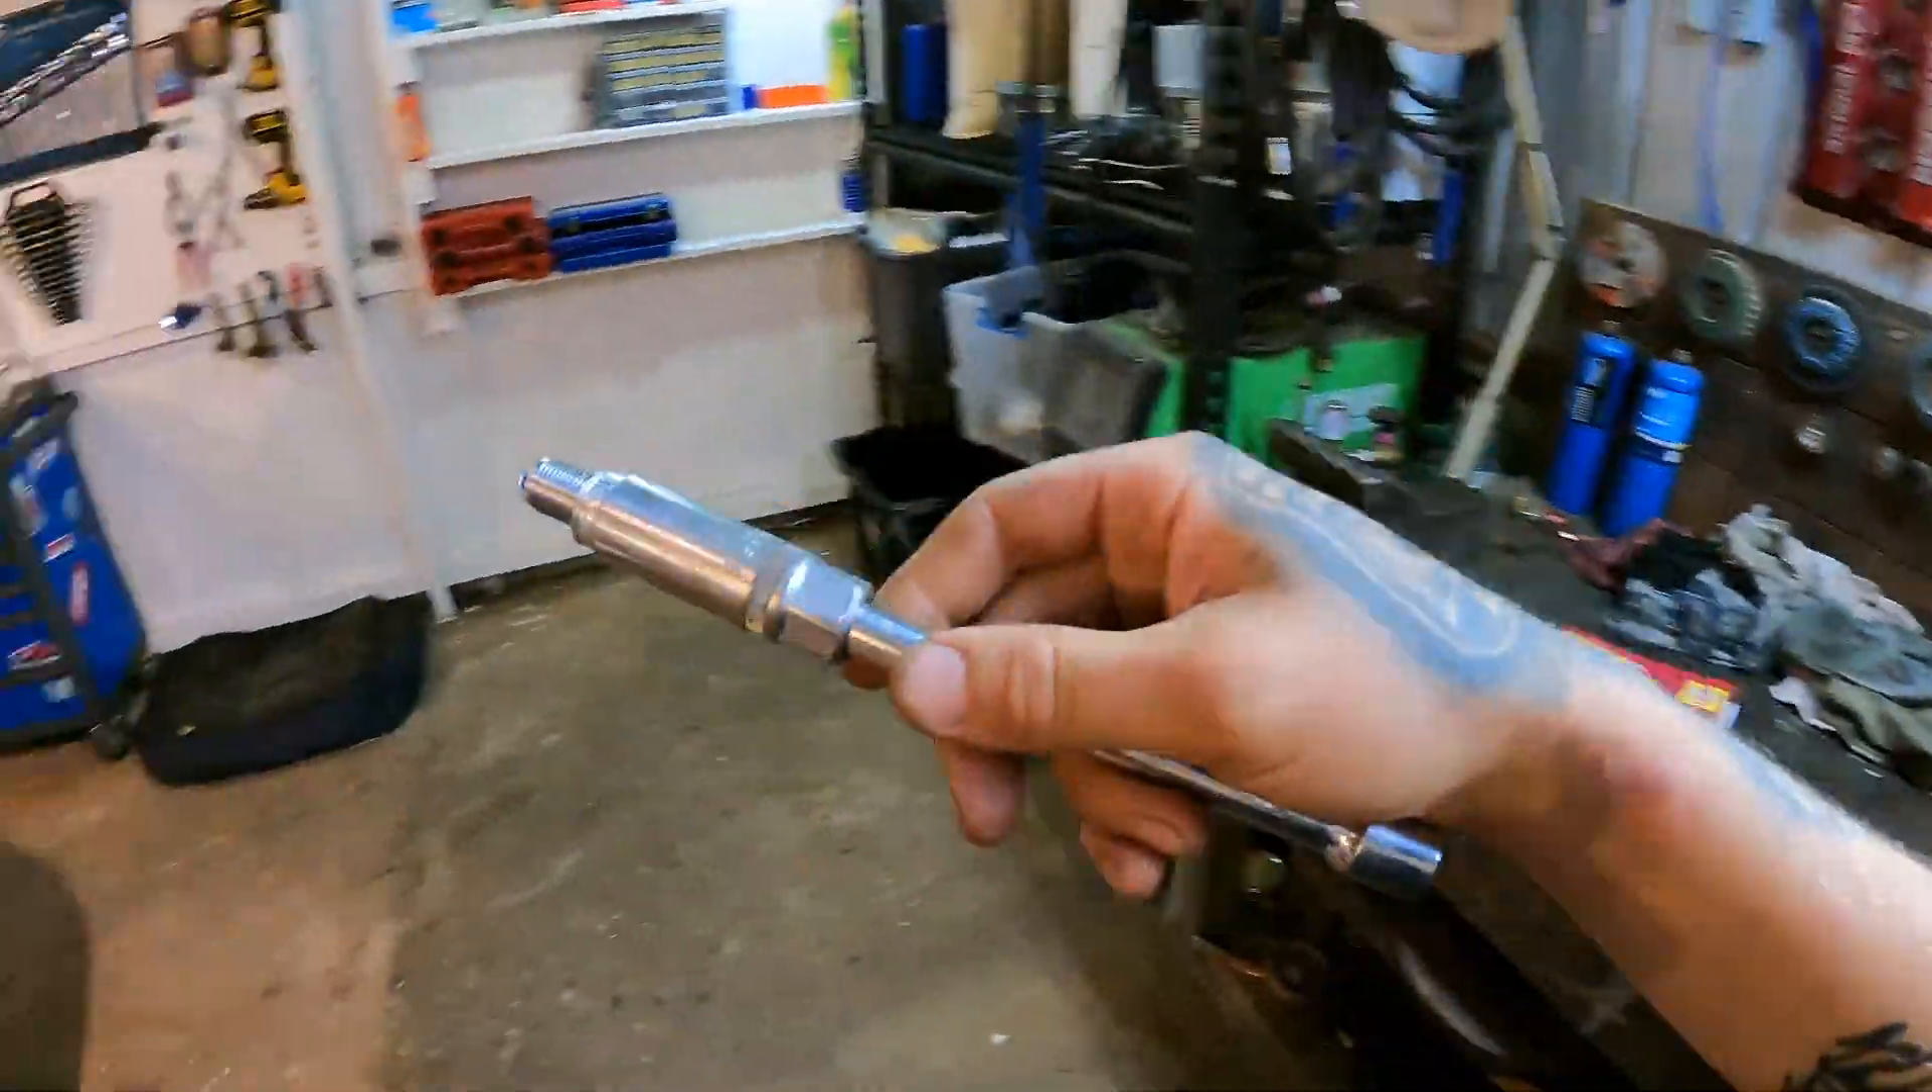Just pop it back on in here into our spark plug socket and you notice i don't have the ratchet attached to my extension there just yet.